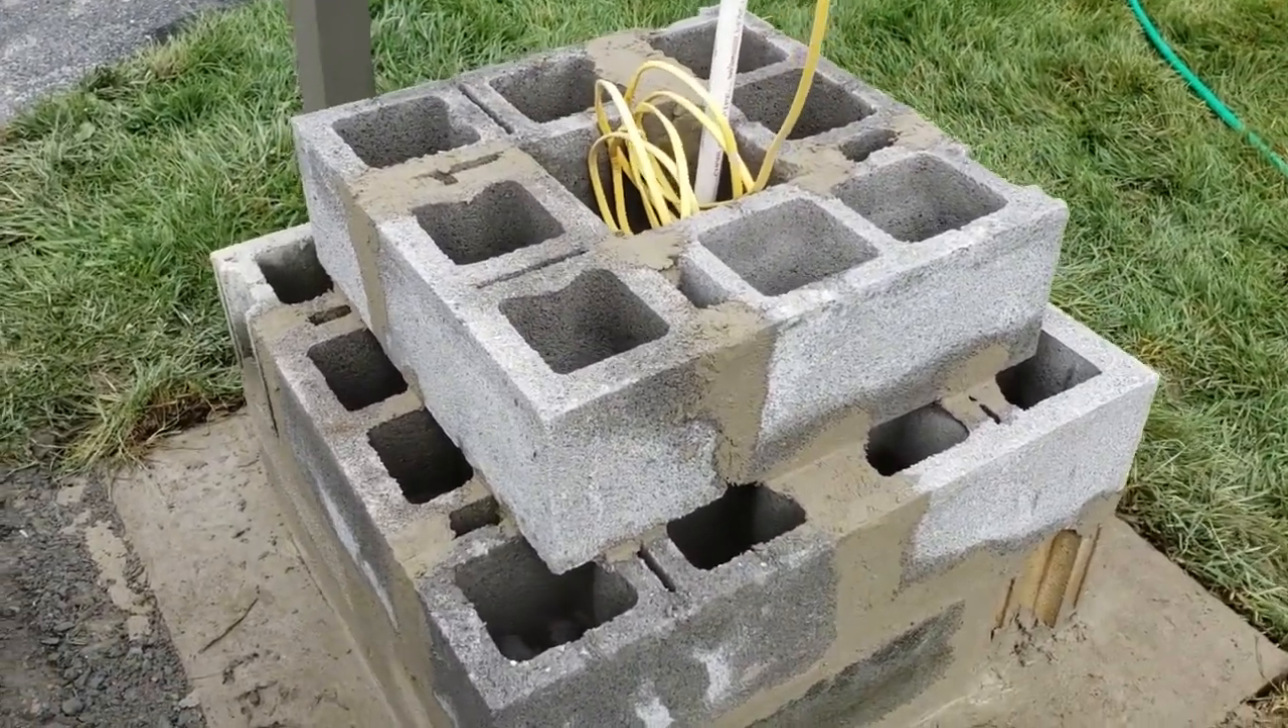I was able to put three blocks, layers of blocks. And how I did that was I cemented them together, as you can see.